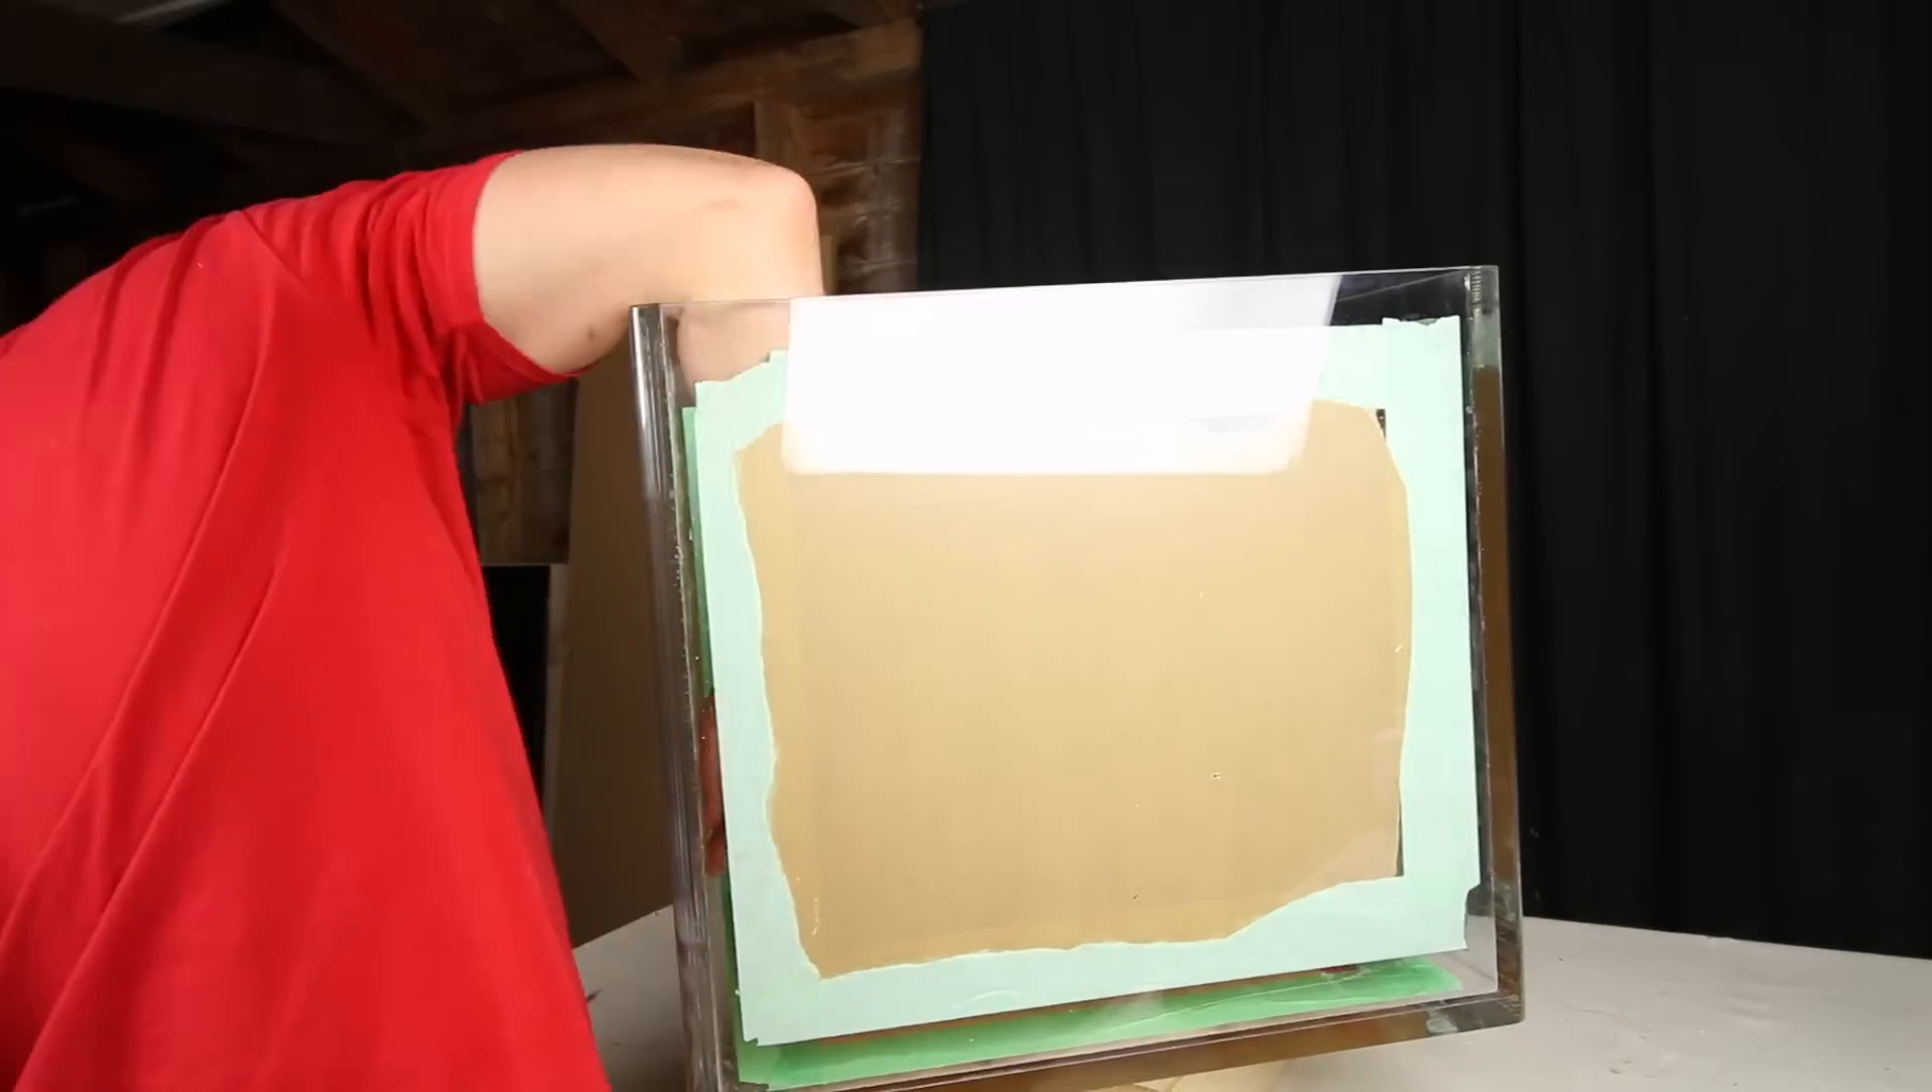Now all that's left really is to remove the protective tape.